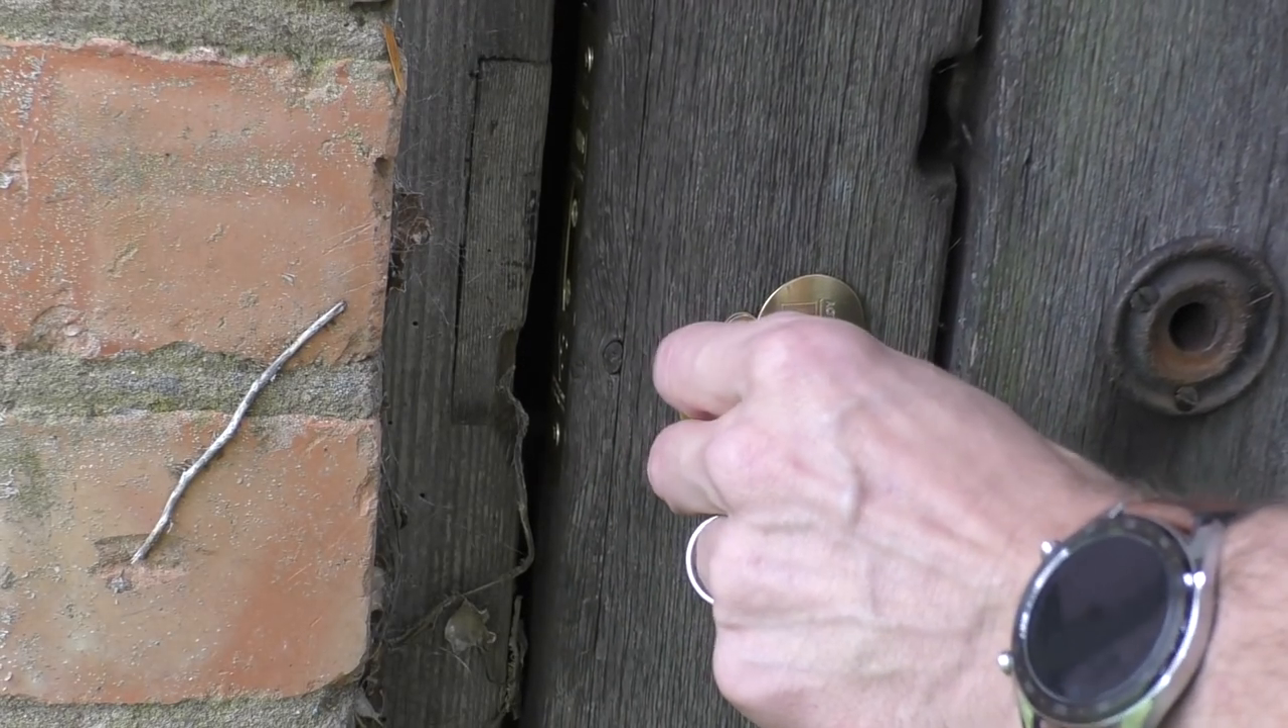What's not ideal here is the gap between the door and the frame.